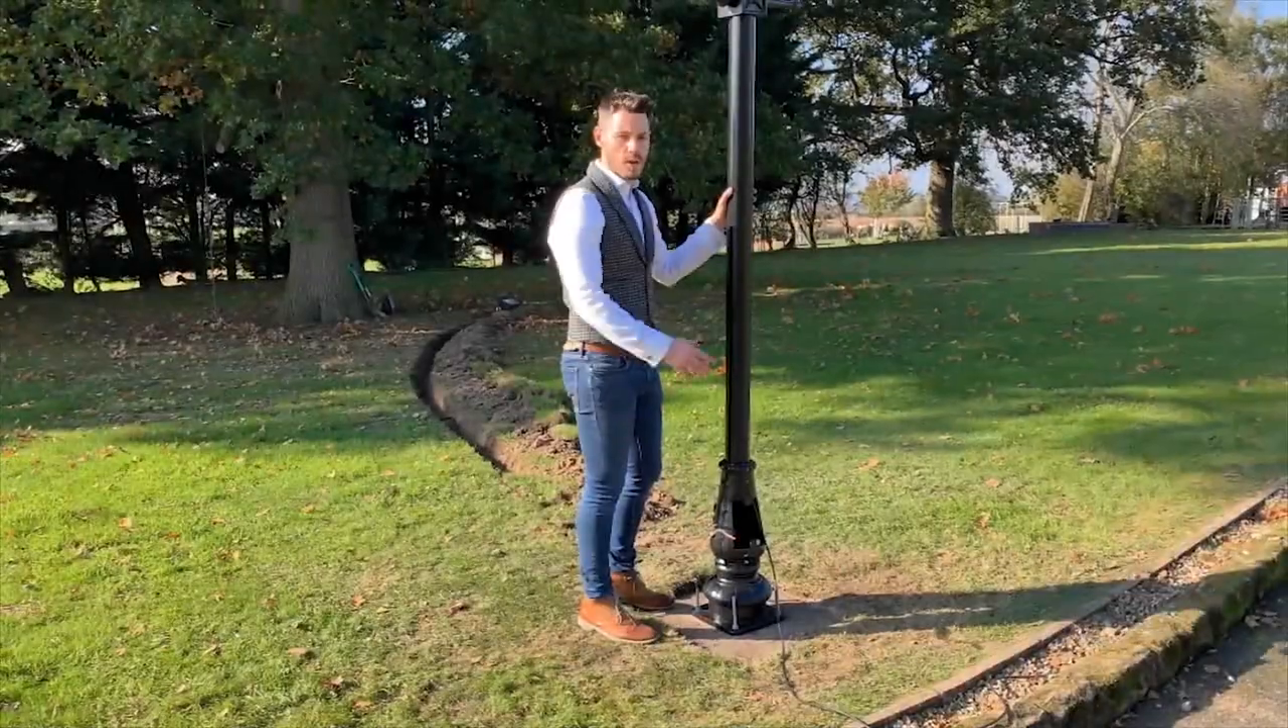So we've lifted our lamppost column up. We've slid it into our lamppost base.